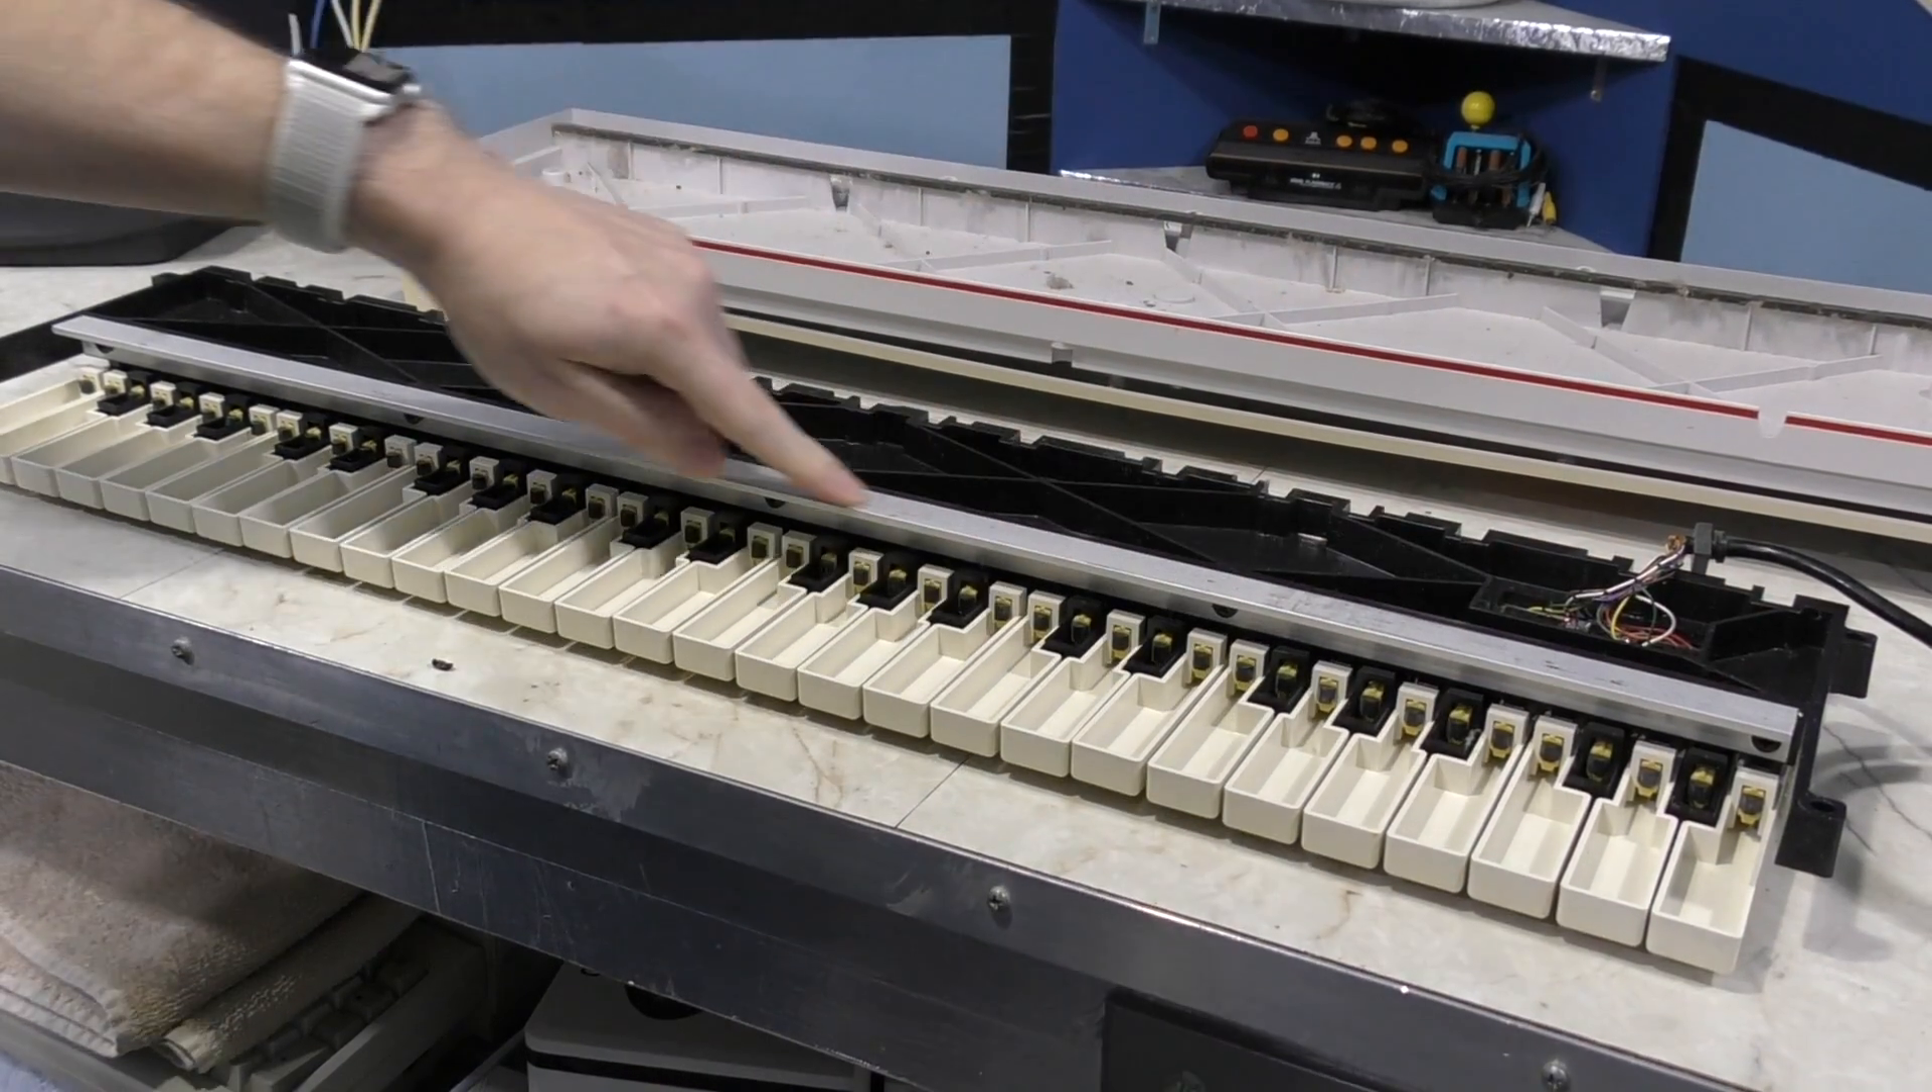And there we go, the top piece comes off and the keyboard mechanism is now accessible.